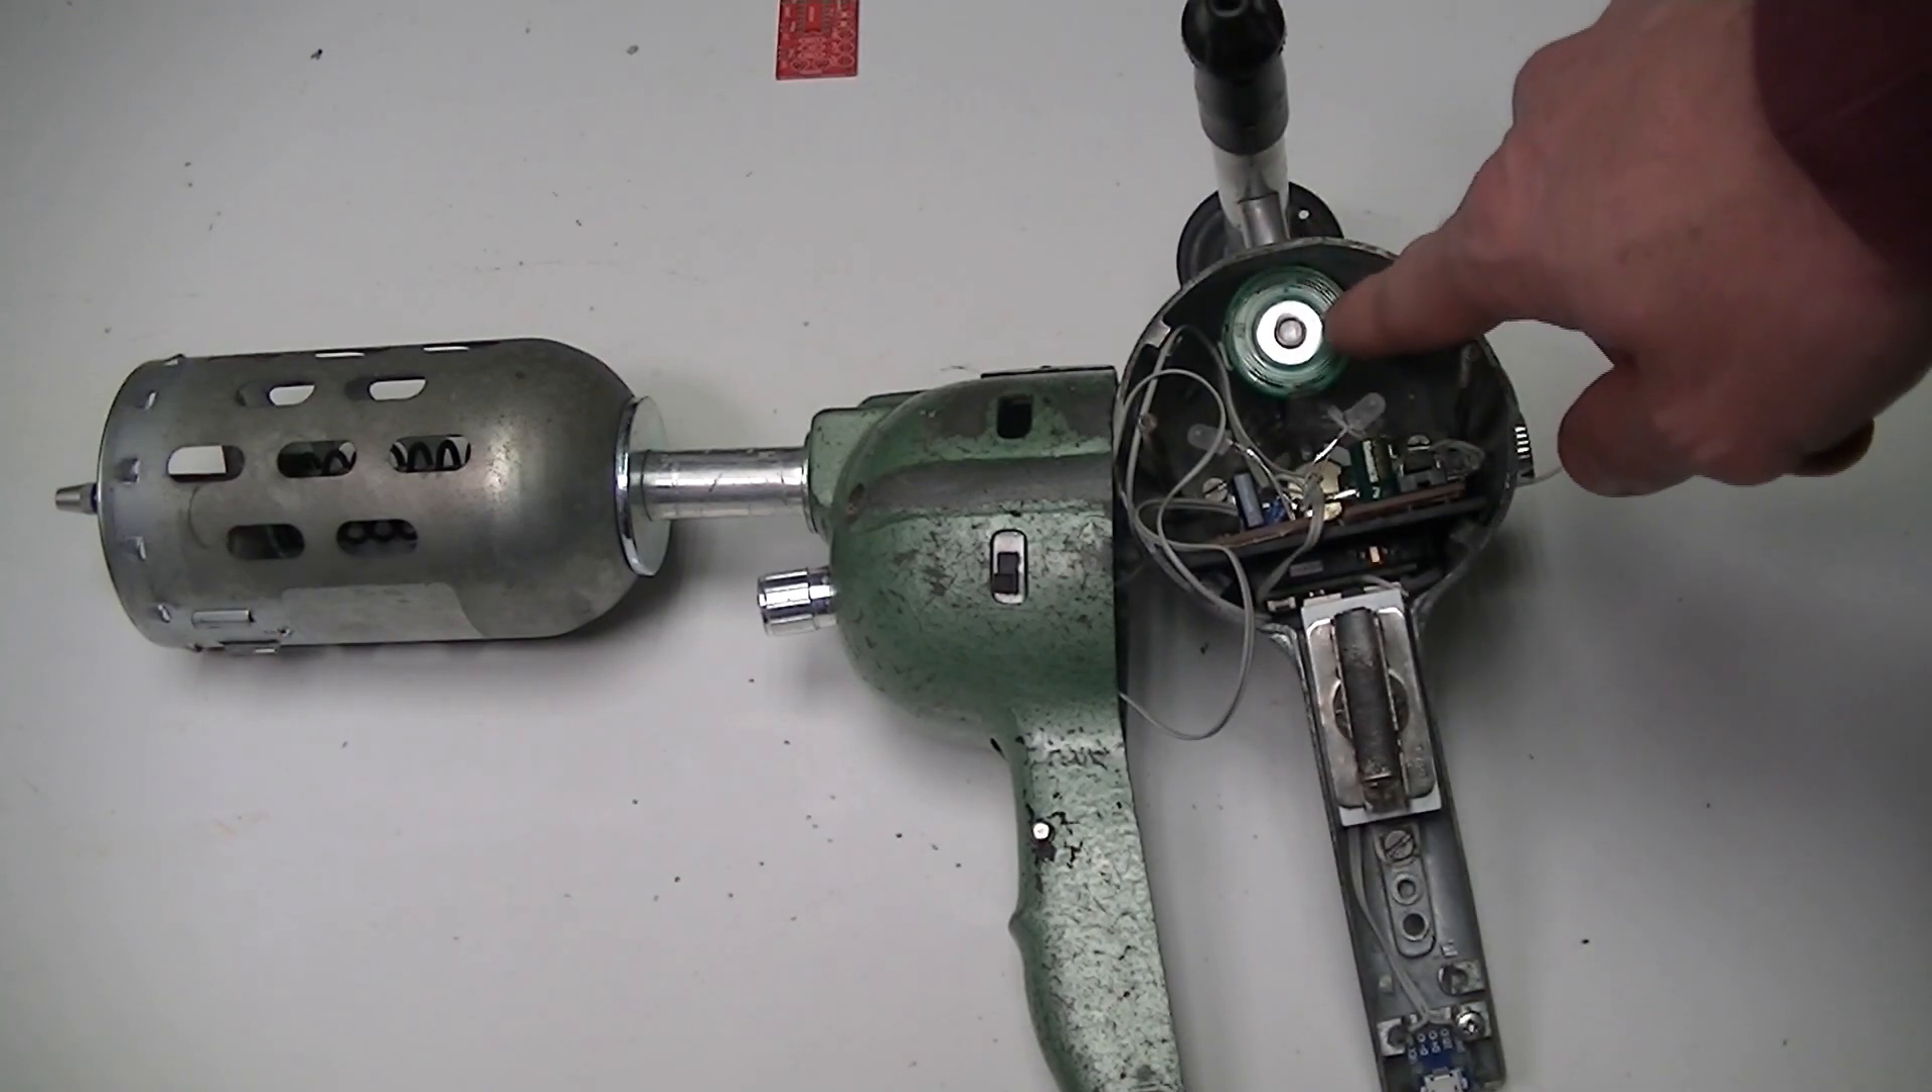I've also got the speaker mounted up the top there.